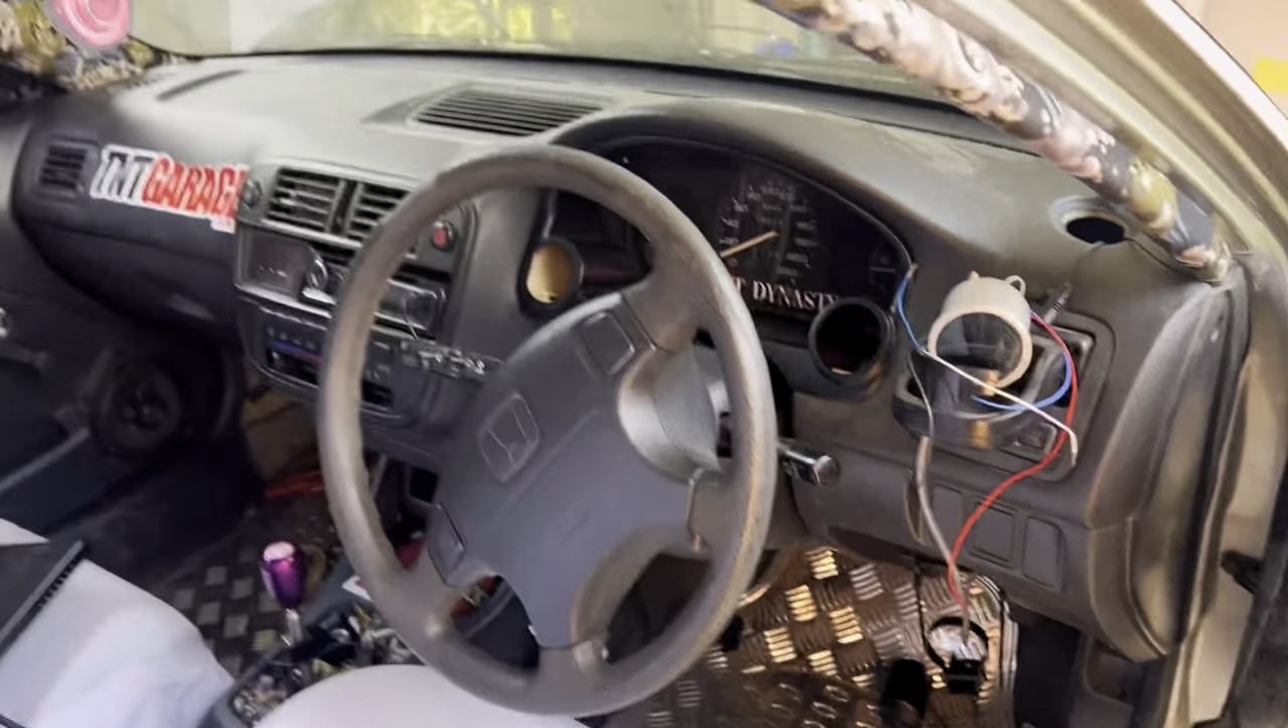I don't have it like I've got the vacuum line done but I haven't got the wiring all set up yet.